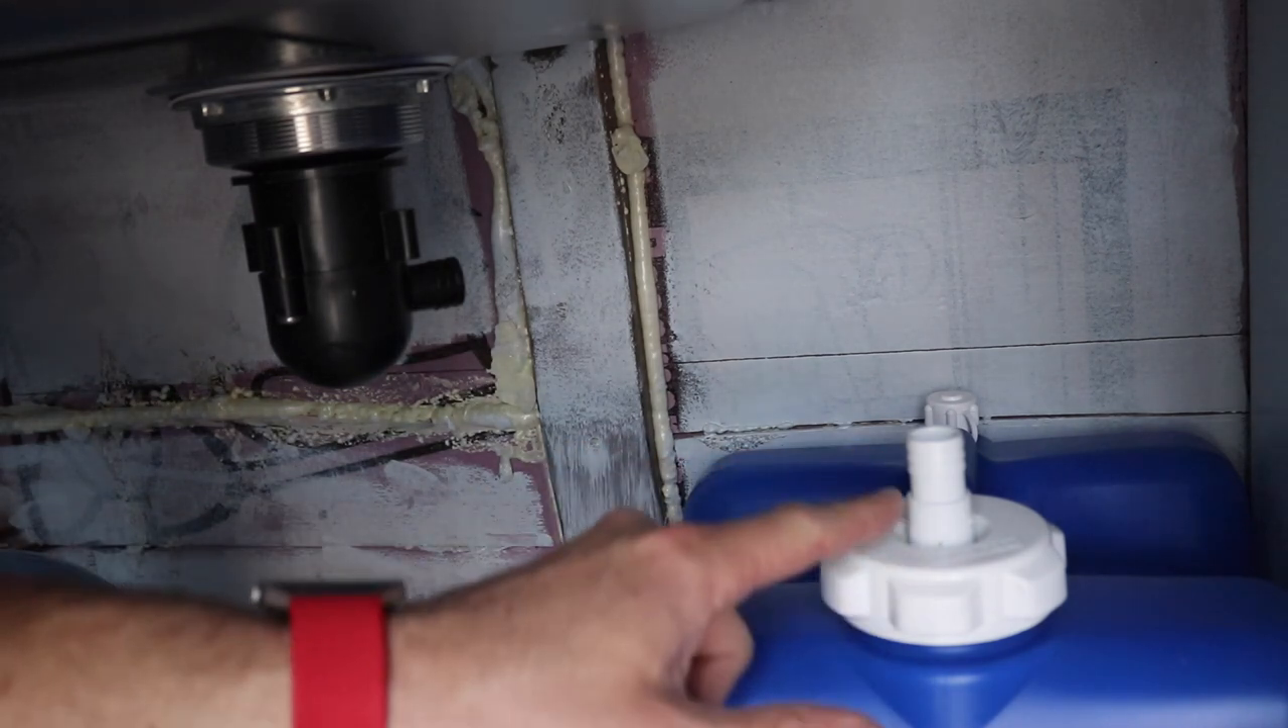I've got the barb fitting on the tank. And we've got the barb fitting on the sink drain.